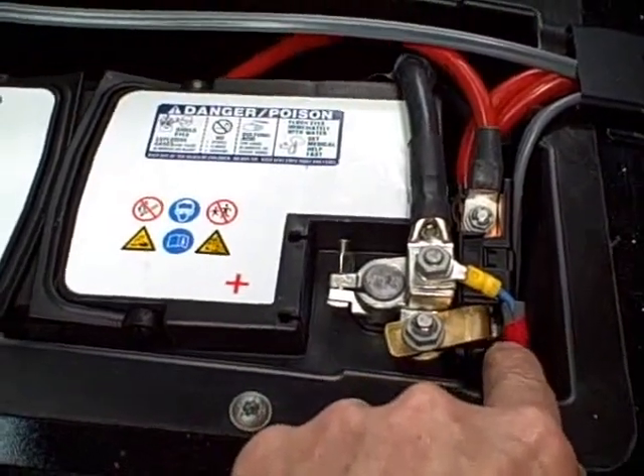All right, we just hooked up these yellow terminals to the battery positive connector.